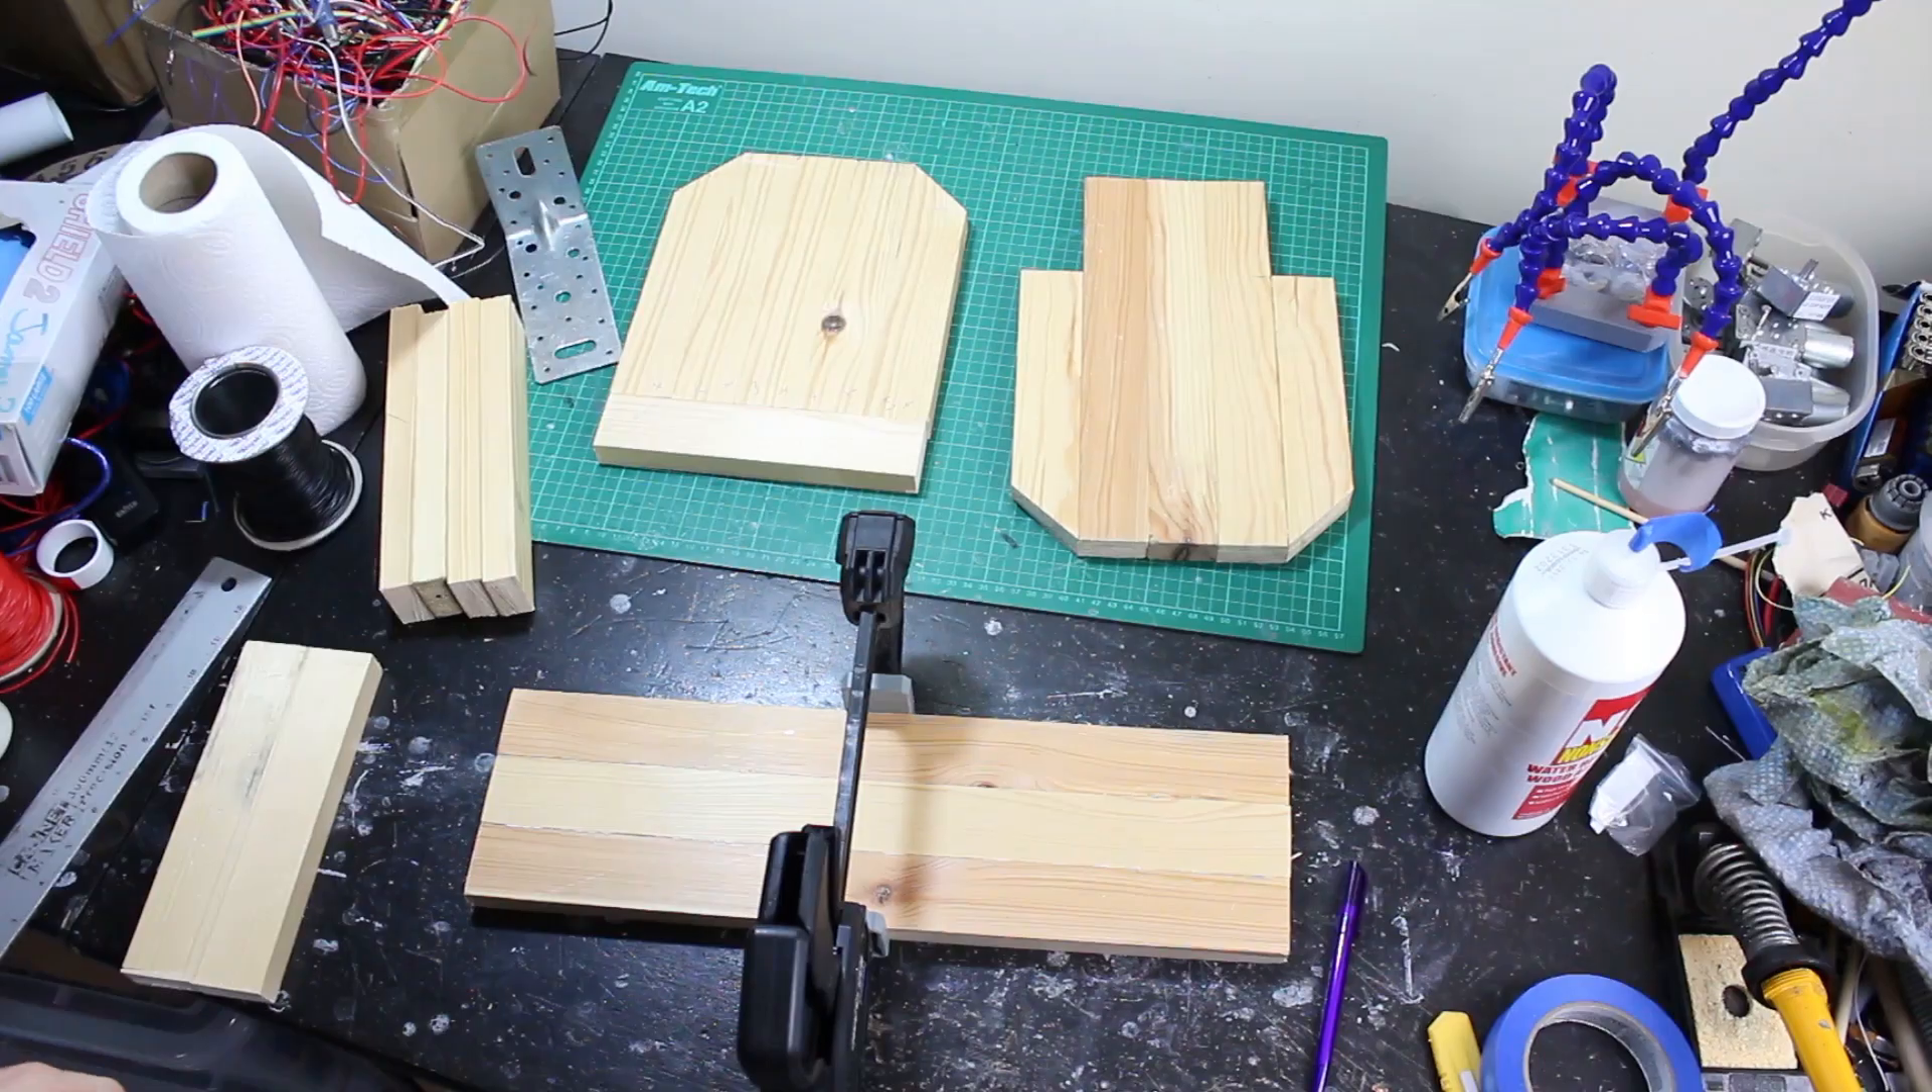I've cut various bits of wood and these are just gluing up at the moment.